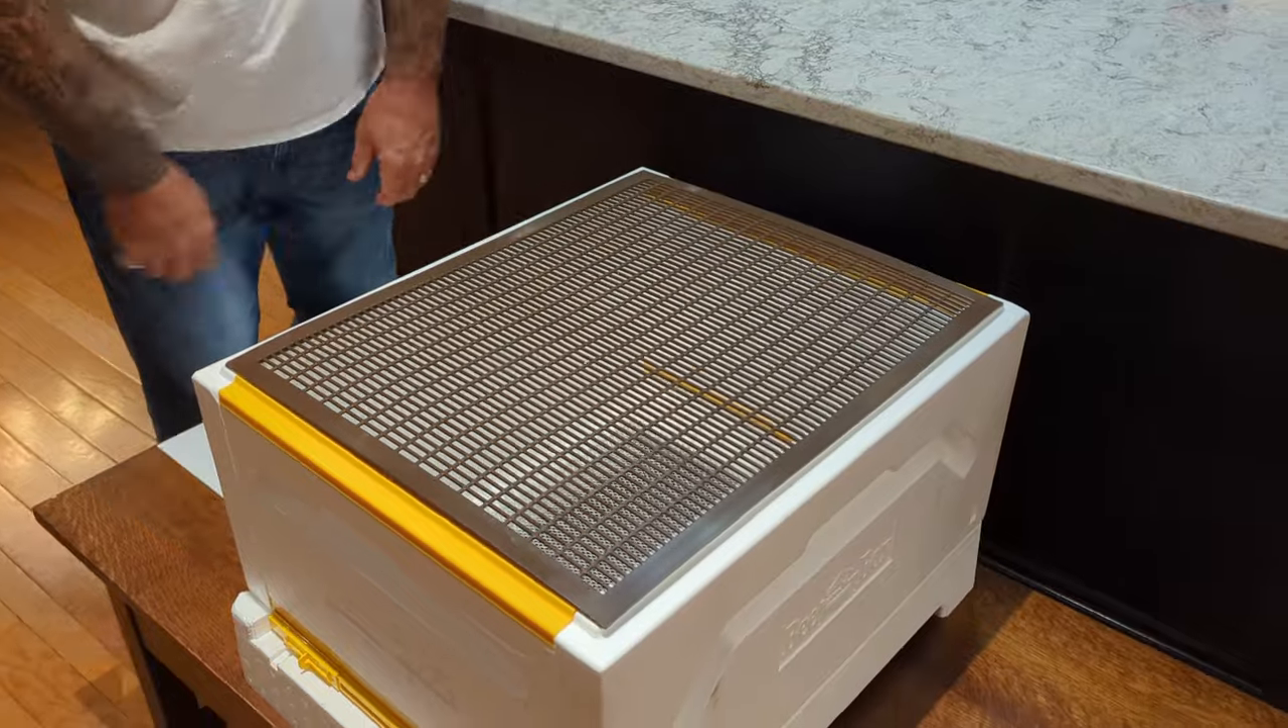They have a special queen excluder that fits this hive perfectly. Uh, and that sits right on top like that.